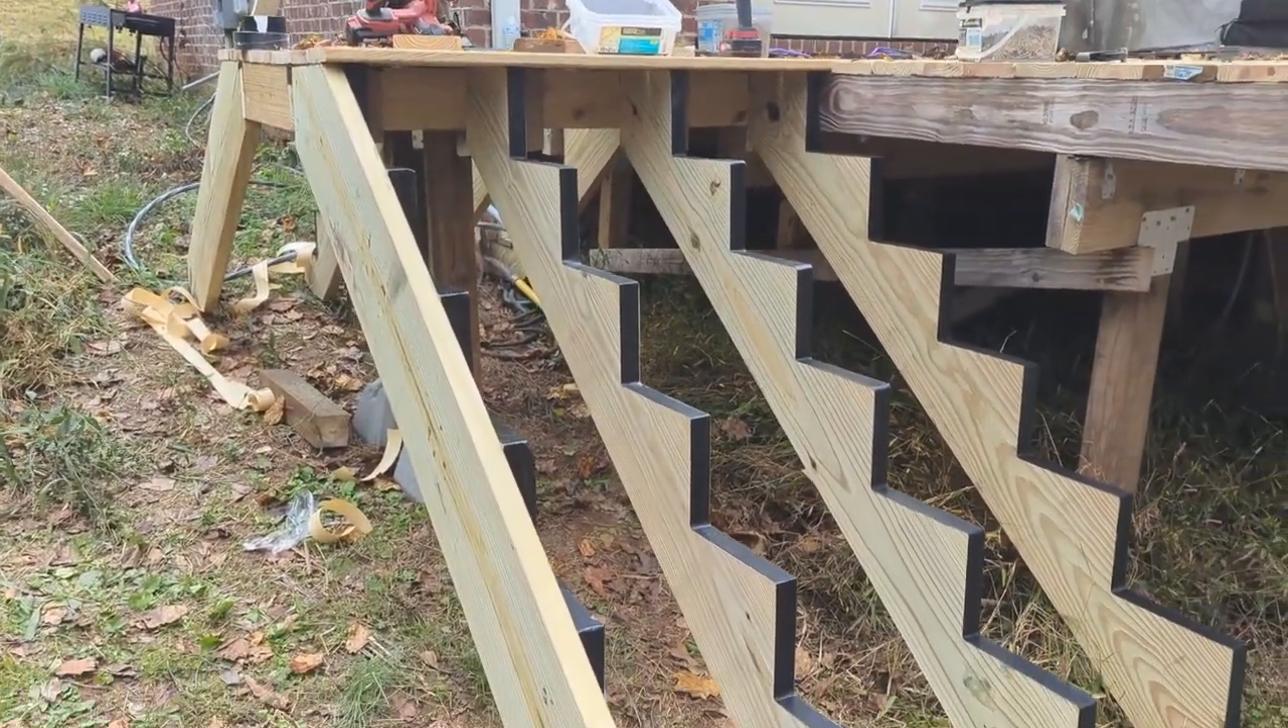So, we have the stringers here in place.